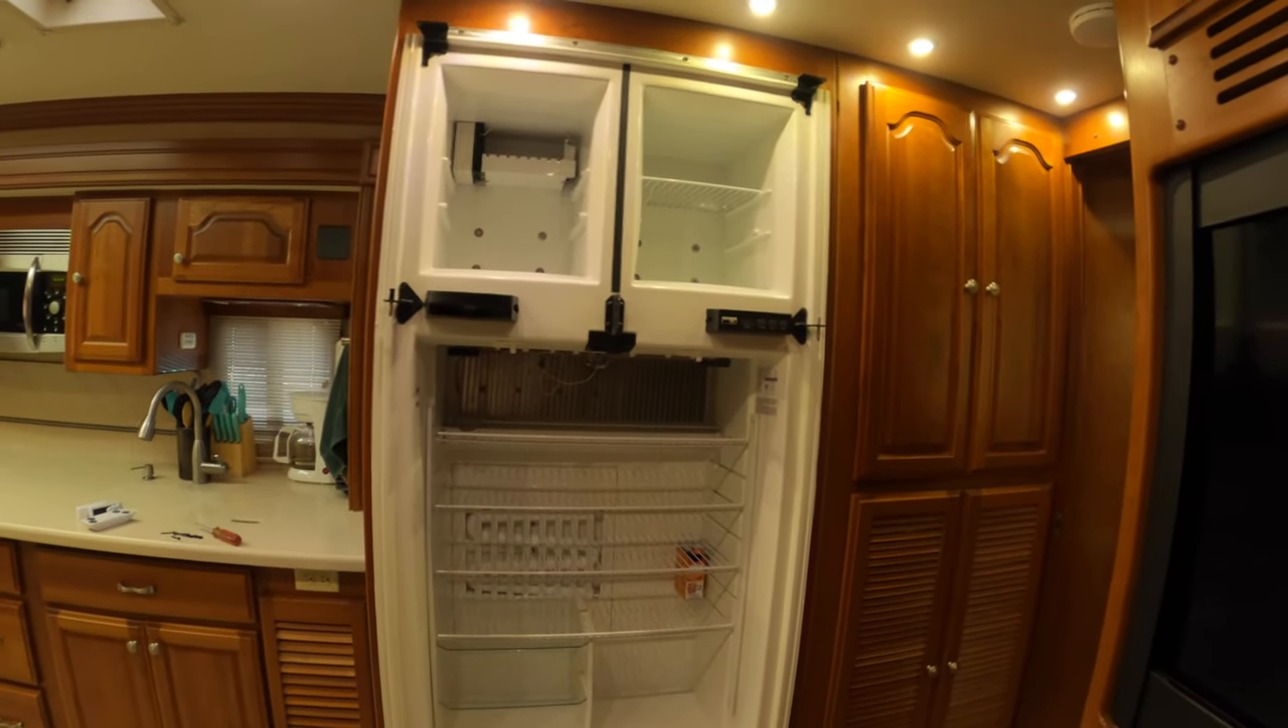Okay, so there's all four doors off.